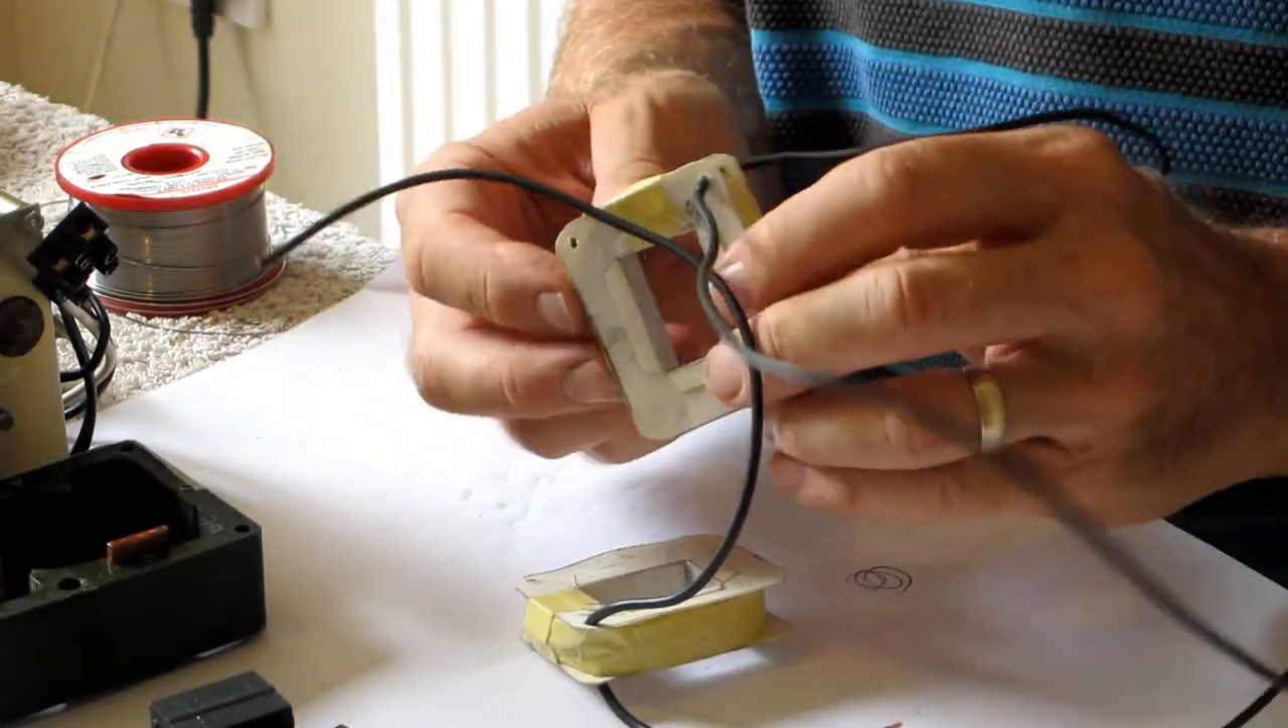I've got both of these coils terminated and both of them are completely insulated now with tape.